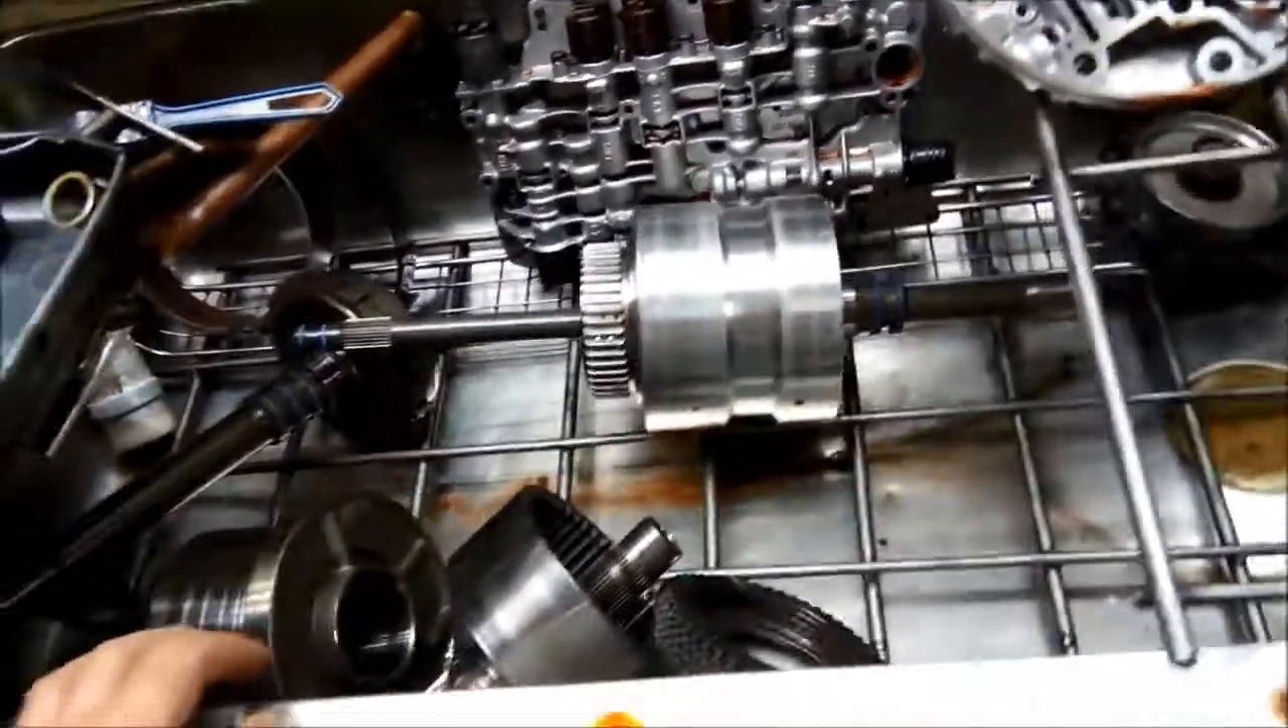Okay, I've given the transmission a wash and we've pulled it apart.